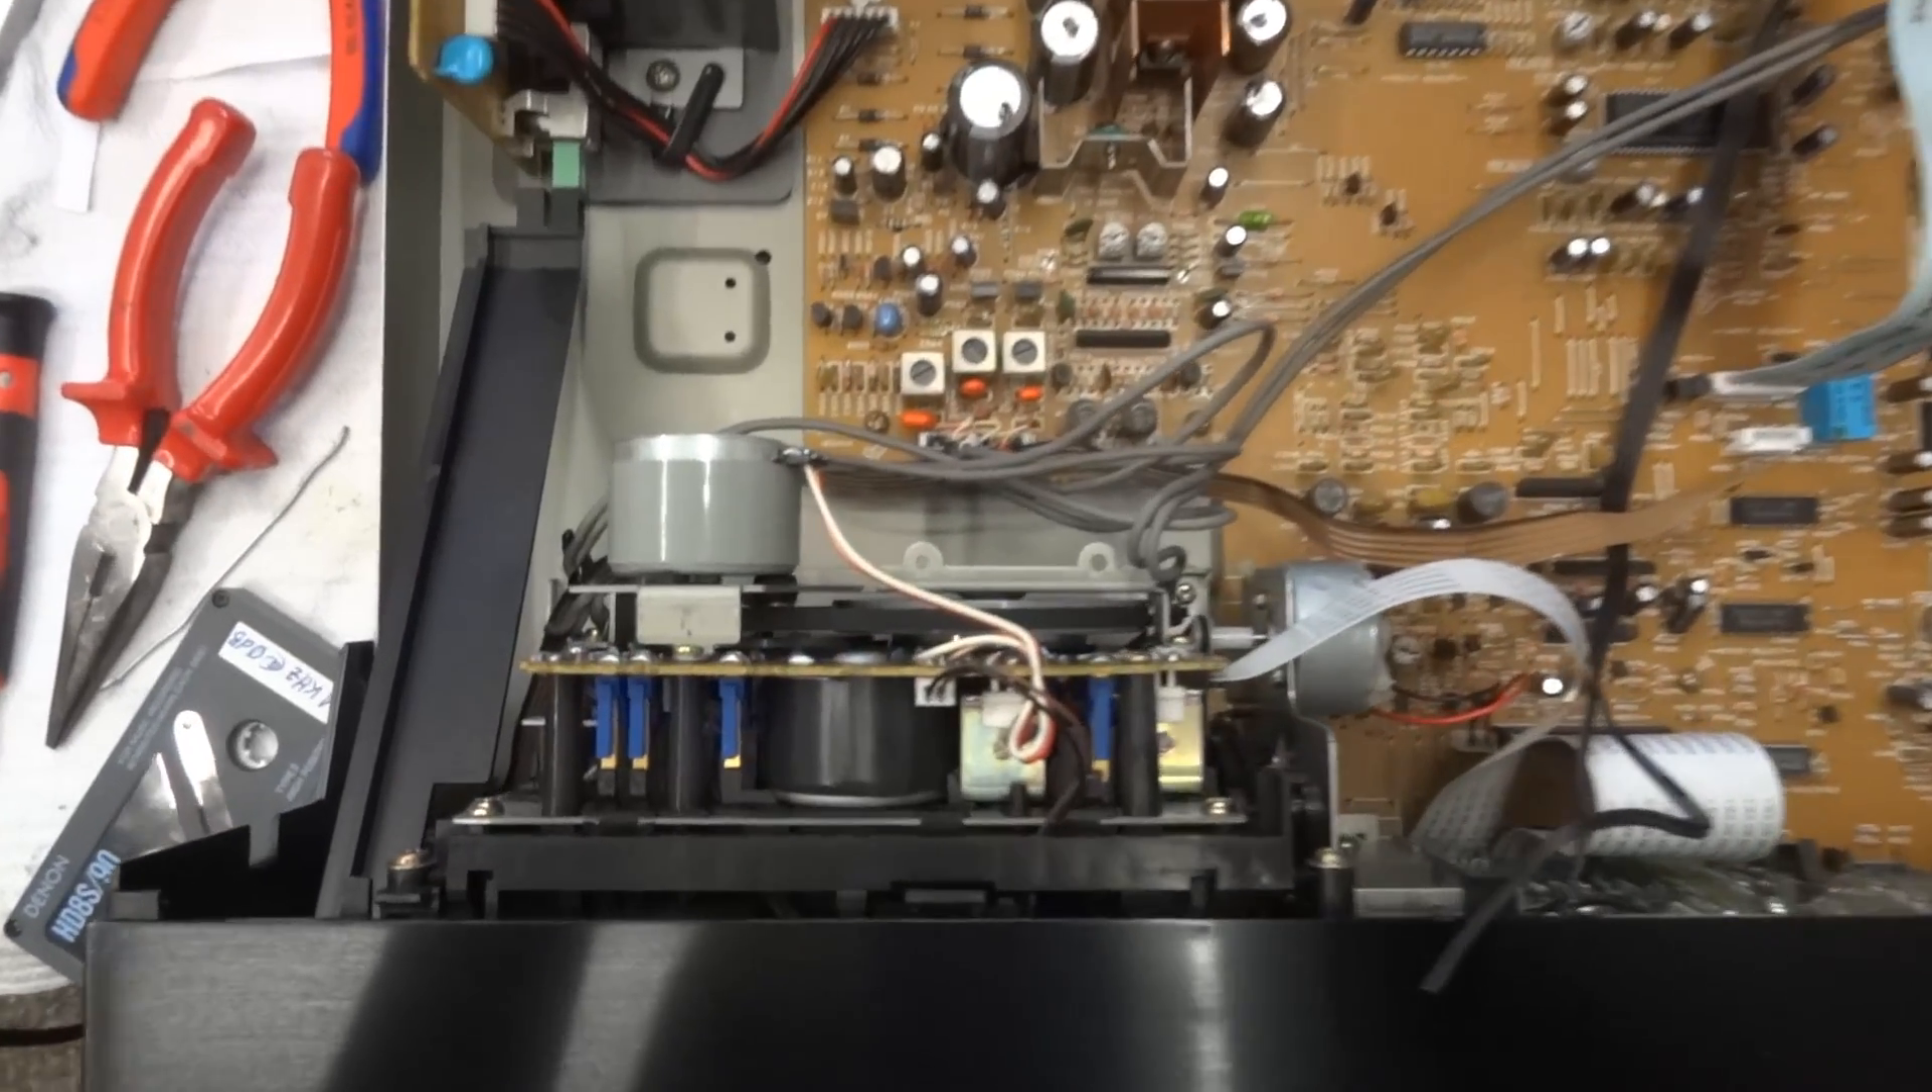The mechanism is now back in the cassette deck.